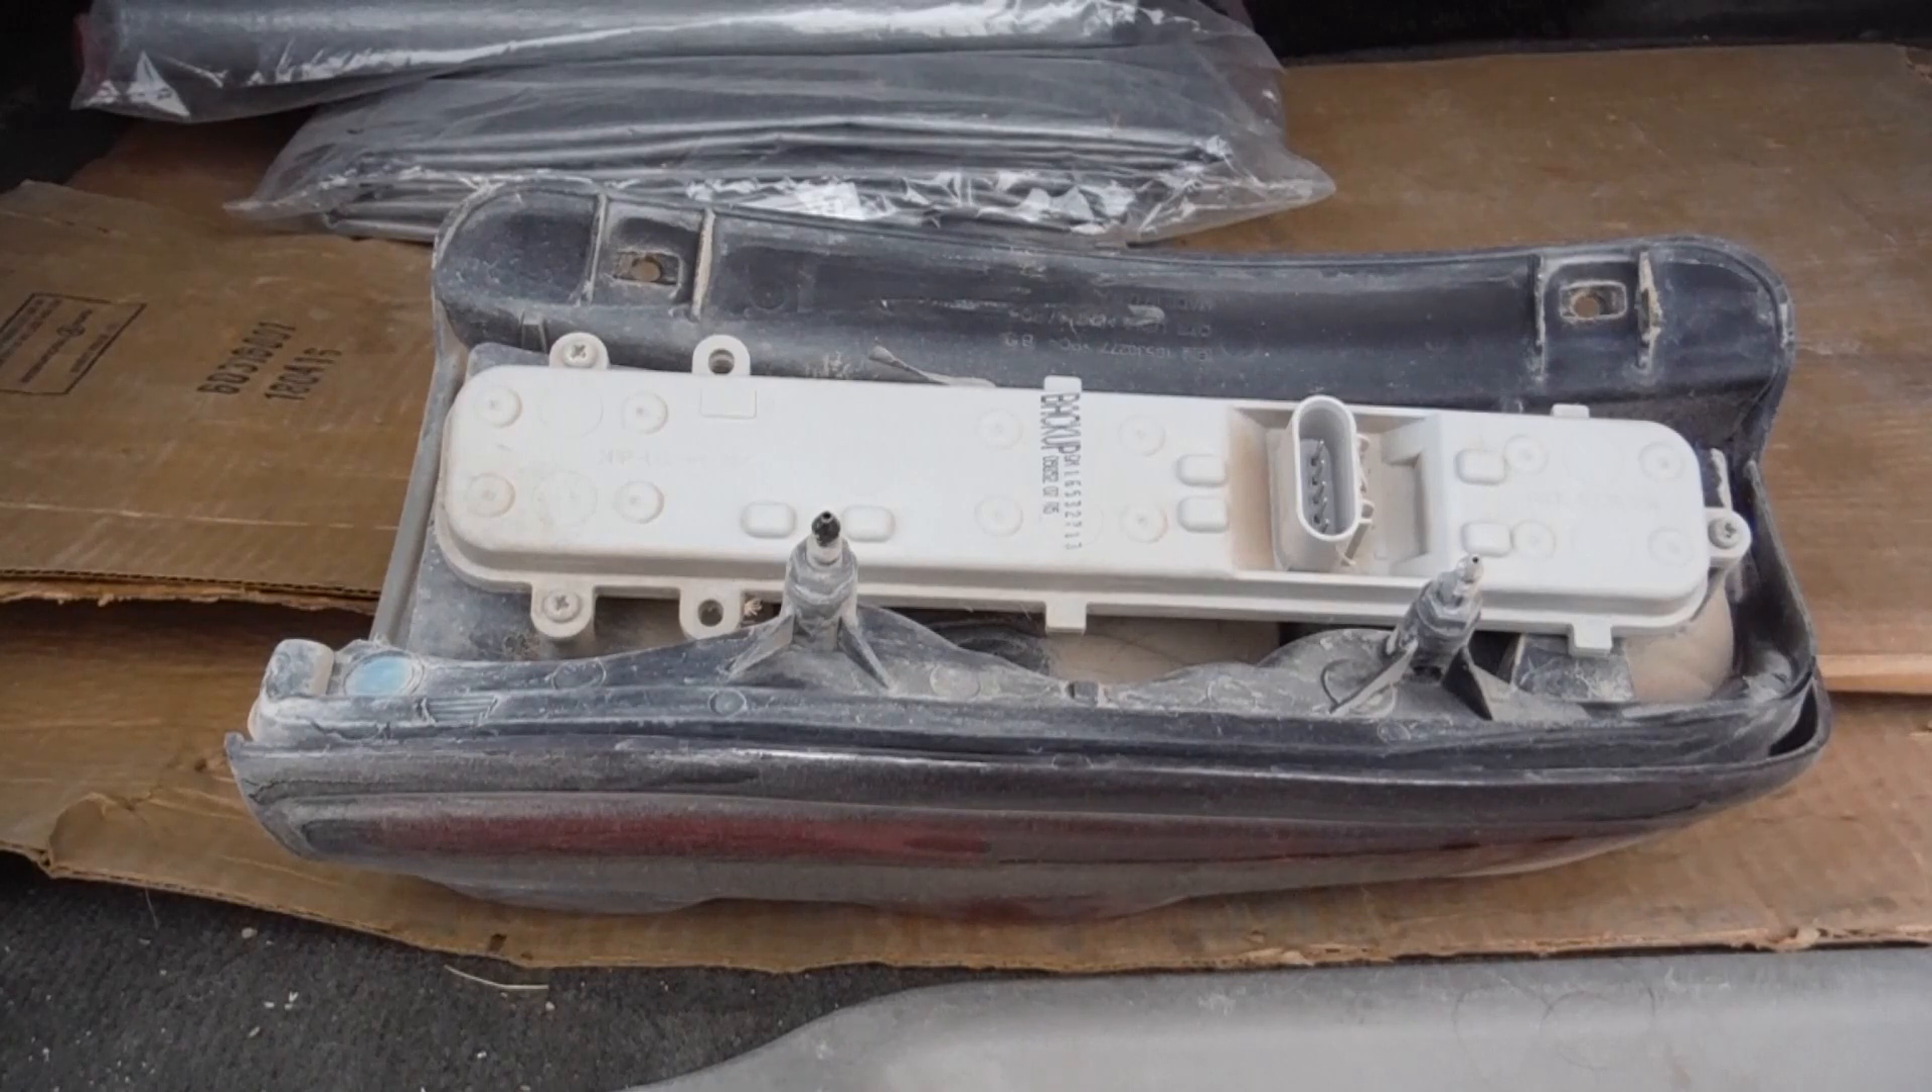You can see now that we've got our light fixture off, we can go ahead and get to work on replacing the bulbs.